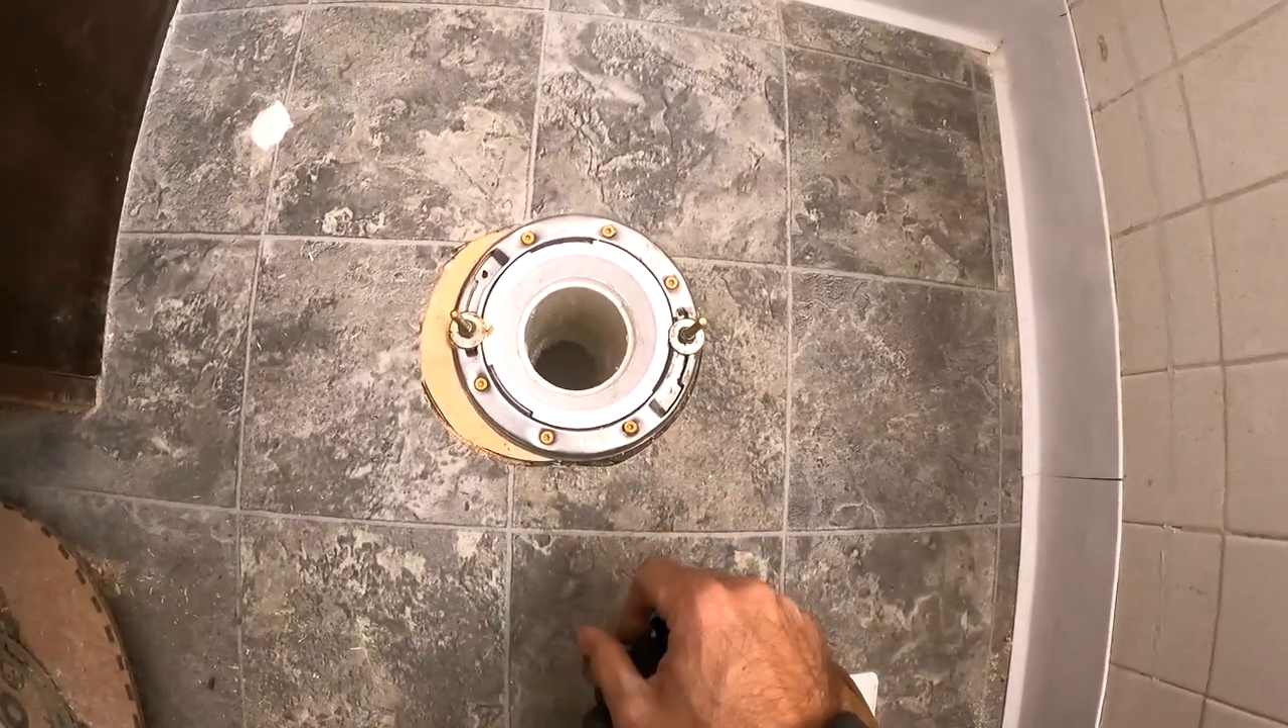All right i have my toilet bolts on there and this flange secured.